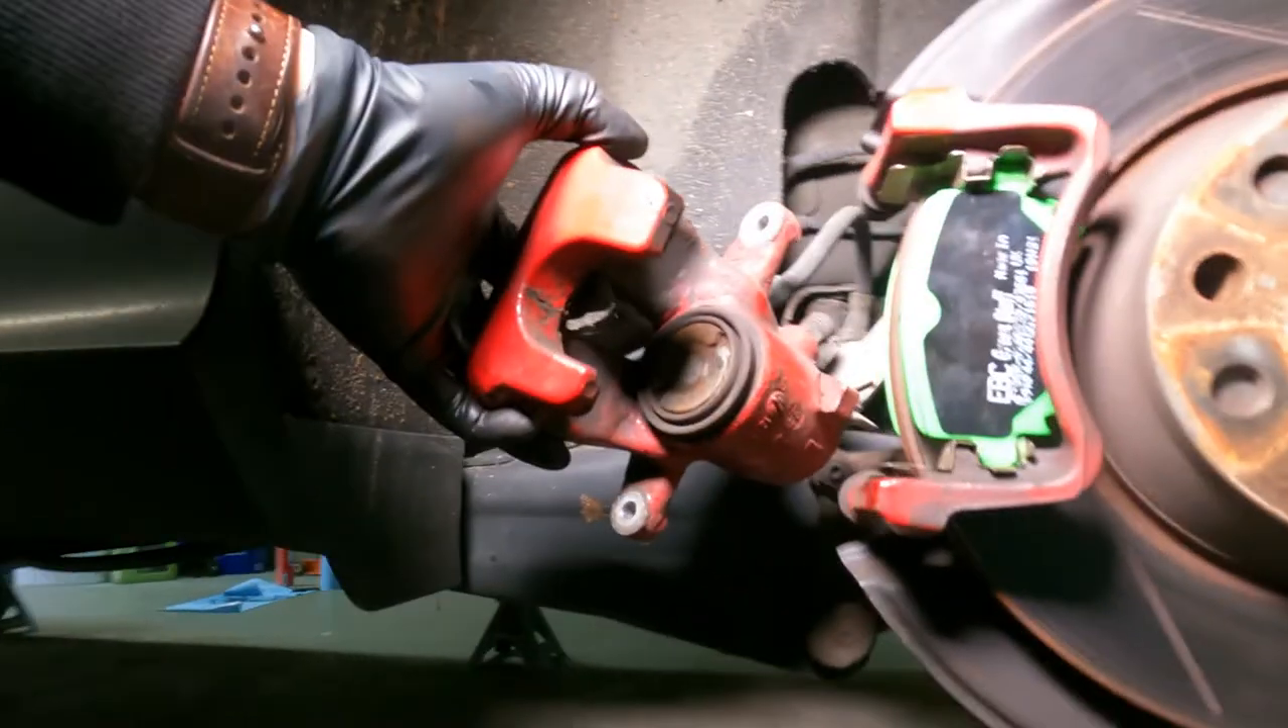Now all we got to do is put the caliper back on.